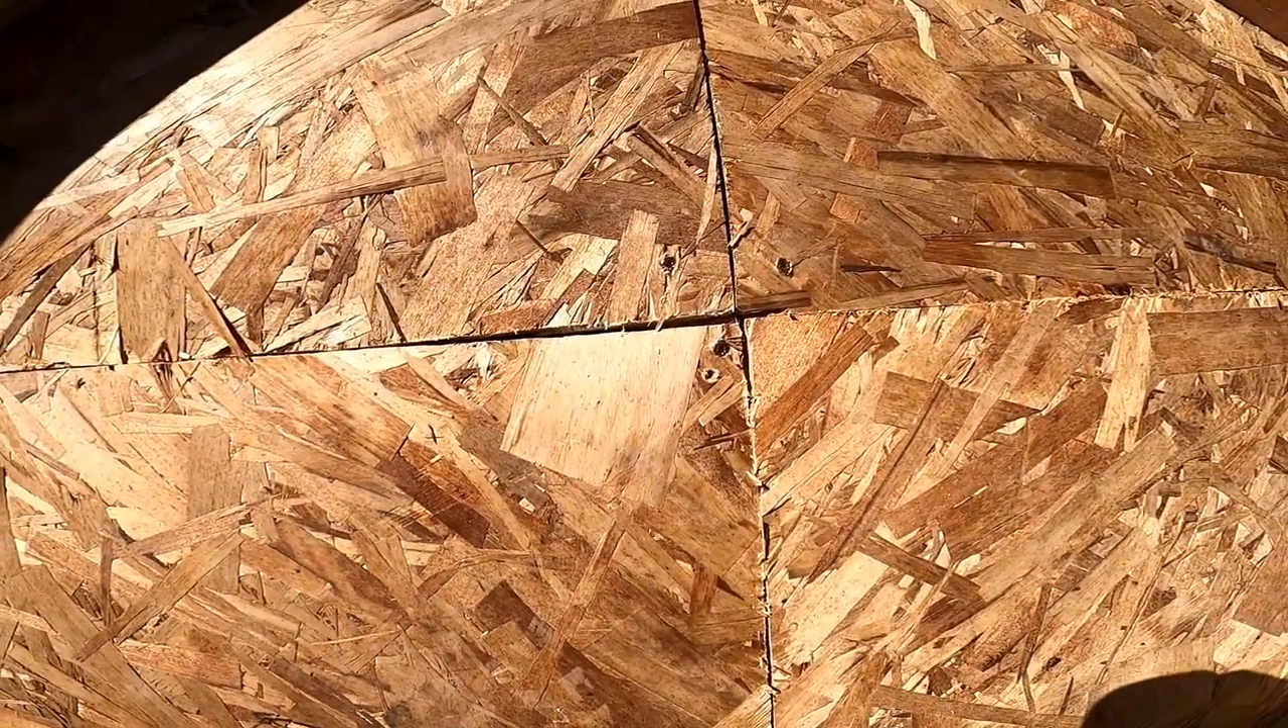But there's a couple of little gaps. I was just using scrap junk plywood. So there's kind of crooked cuts on it.